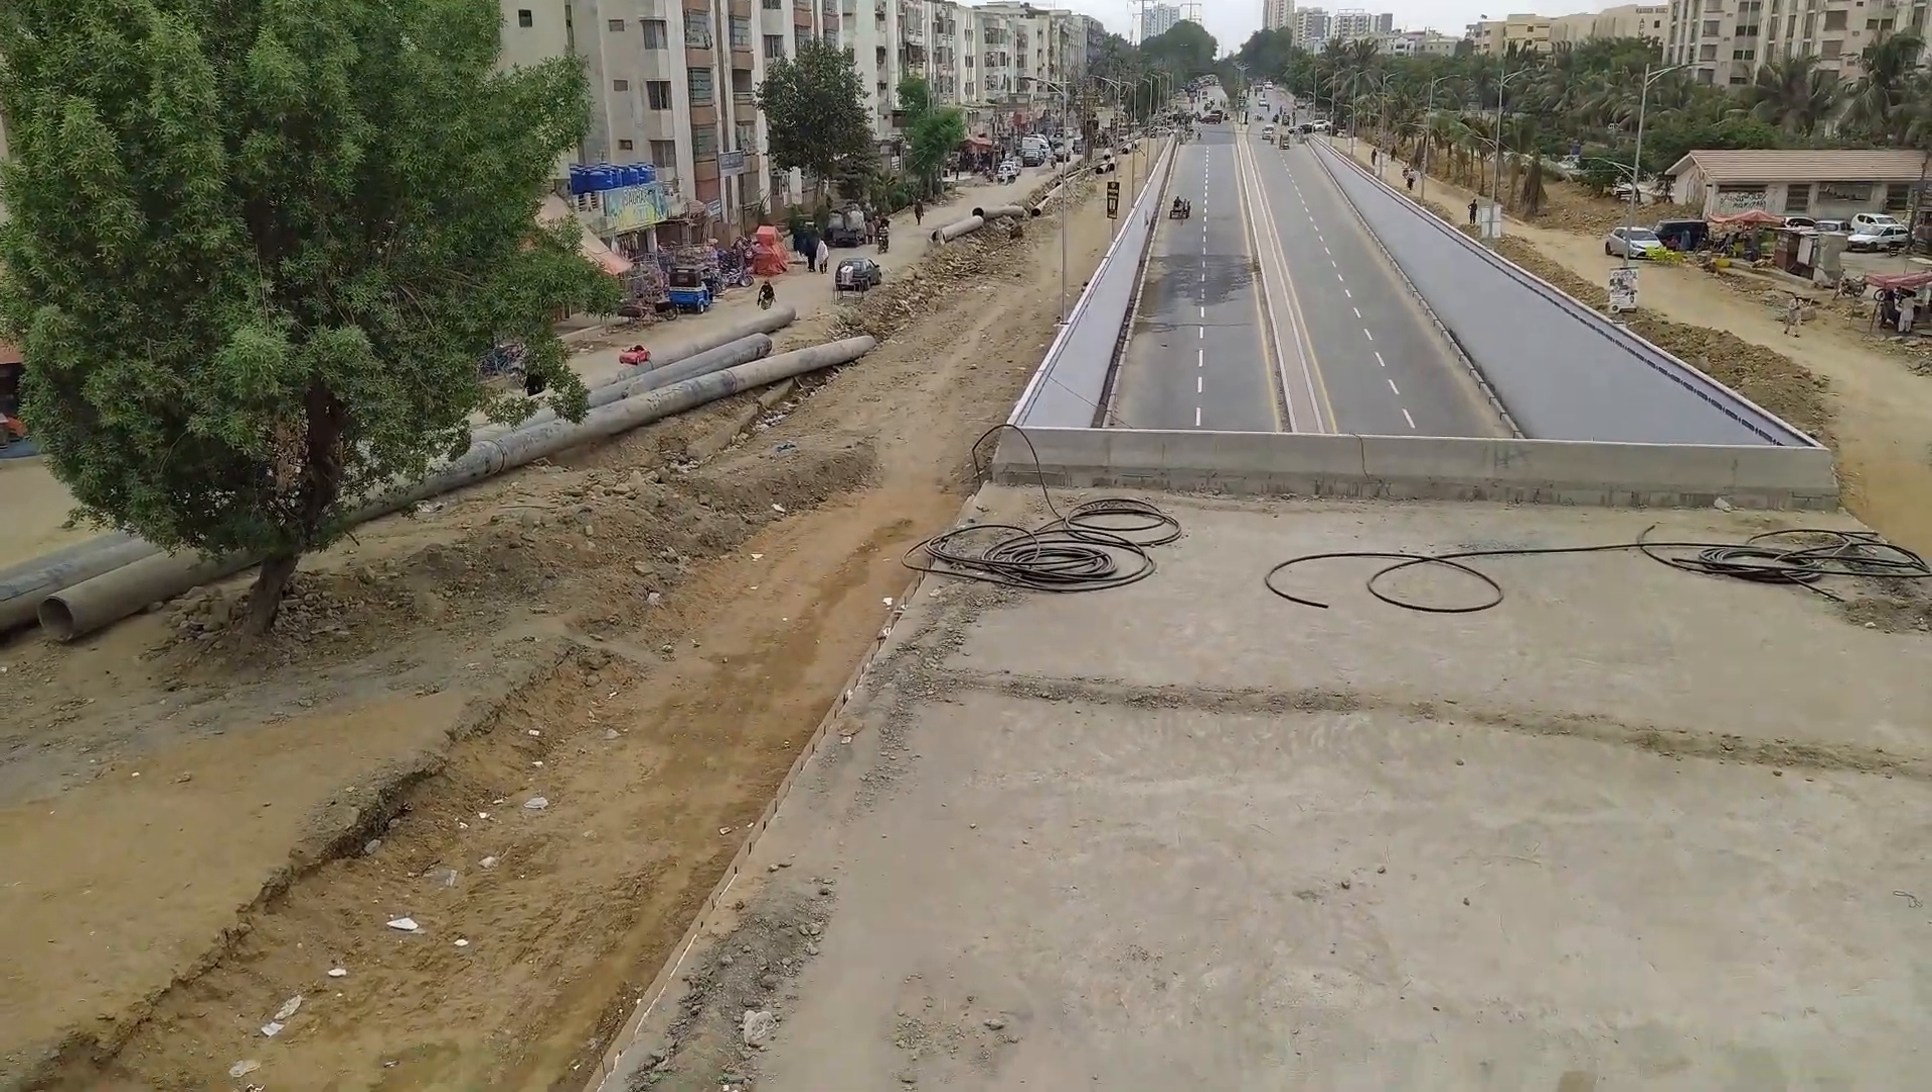یہ ٹرافک کے لئے ابھی کلیر نہیں ہے پانی کی لائنیں یہاں رکھی ہوئی ہیں کیونکہ ابھی تک ڈالی نہیں گئی ہے۔